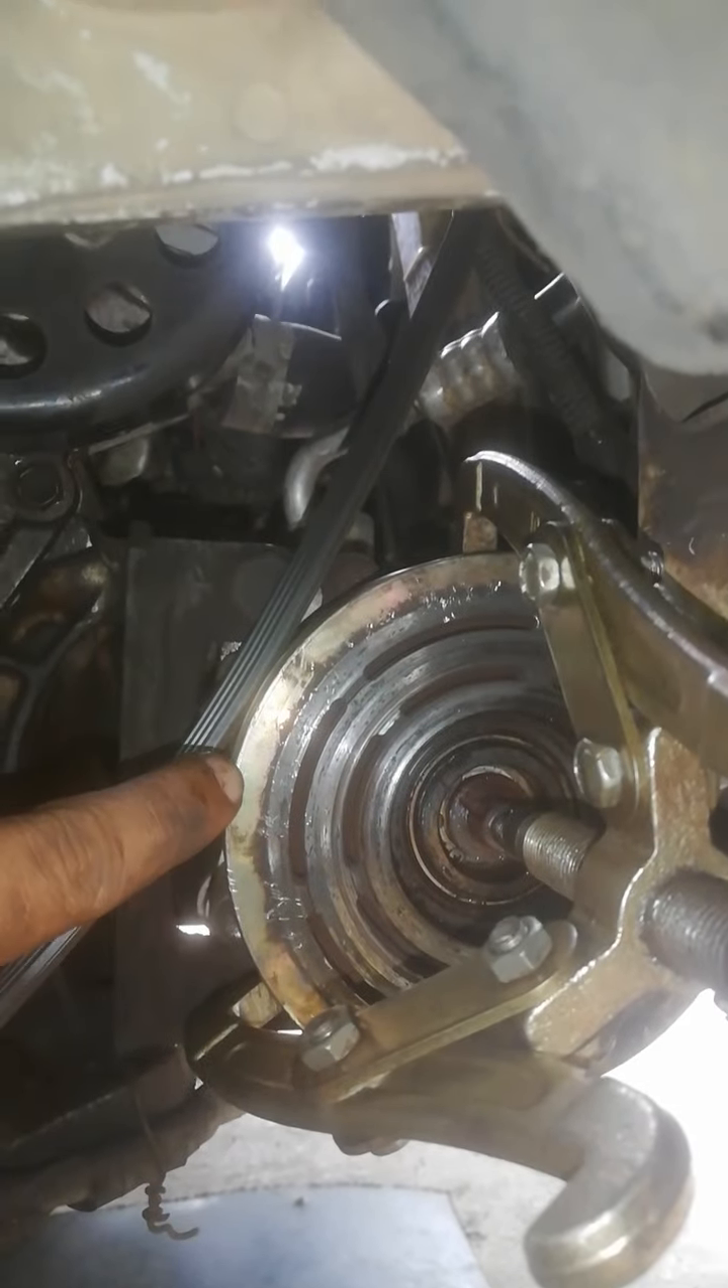Ya tenemos por aquí el puller instalado para sustraer esta pieza.